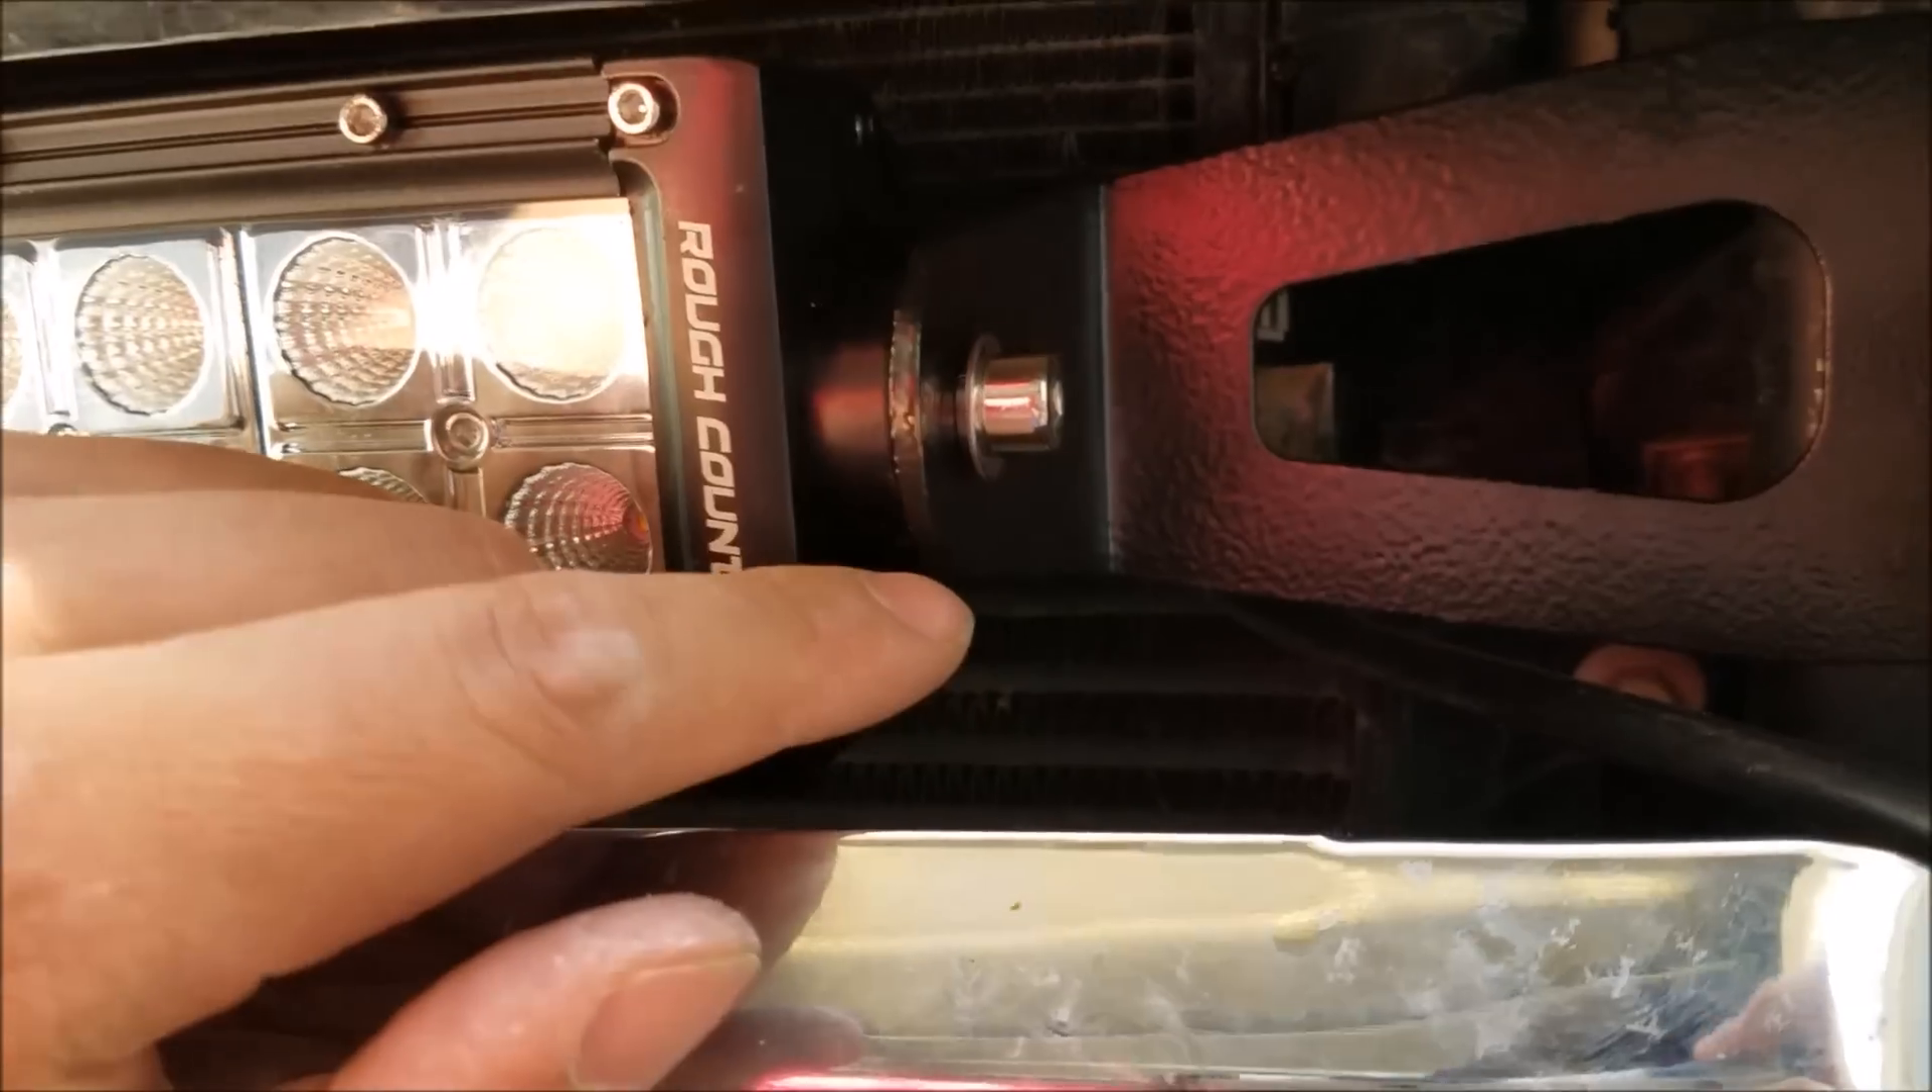All right, so the light bar is now installed I just used the hardware that came with it to attach the light bar to the brackets.